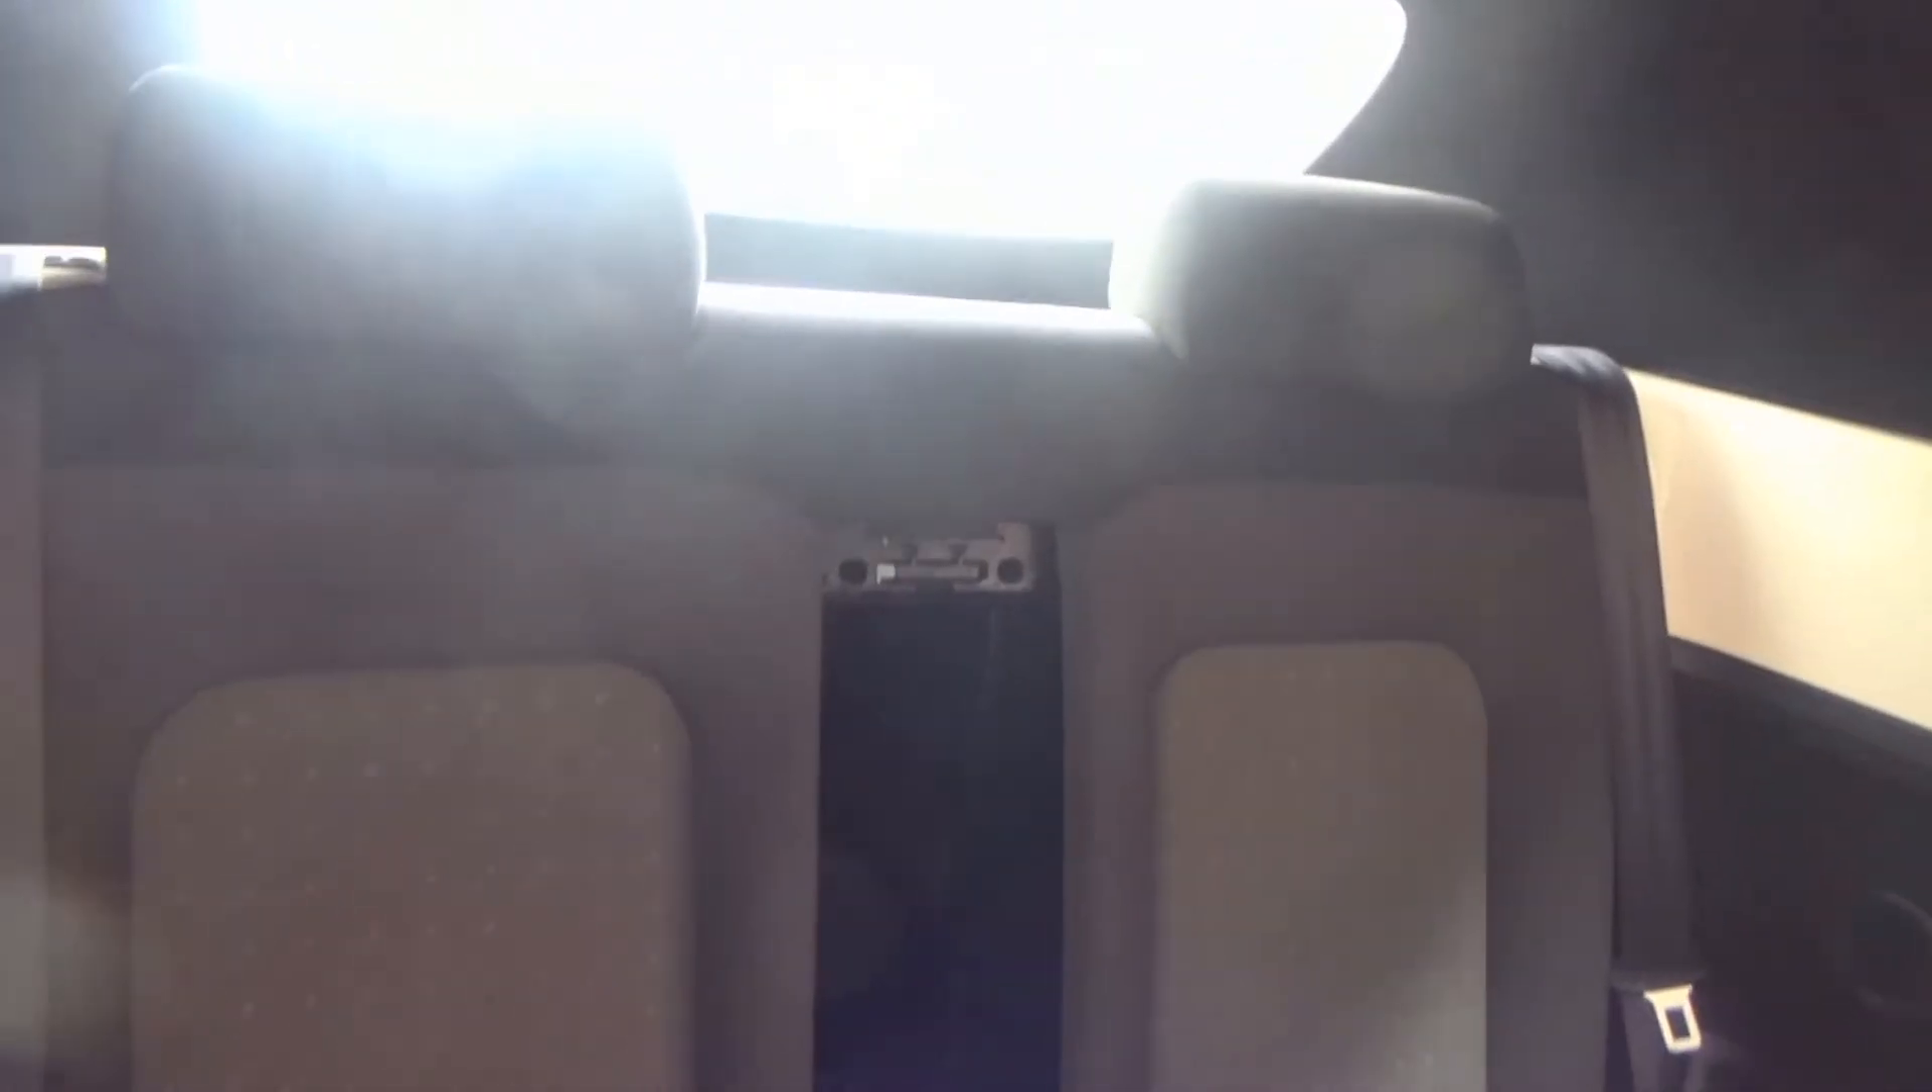Solo nos queda ahora ya el reposabrazos trasero.